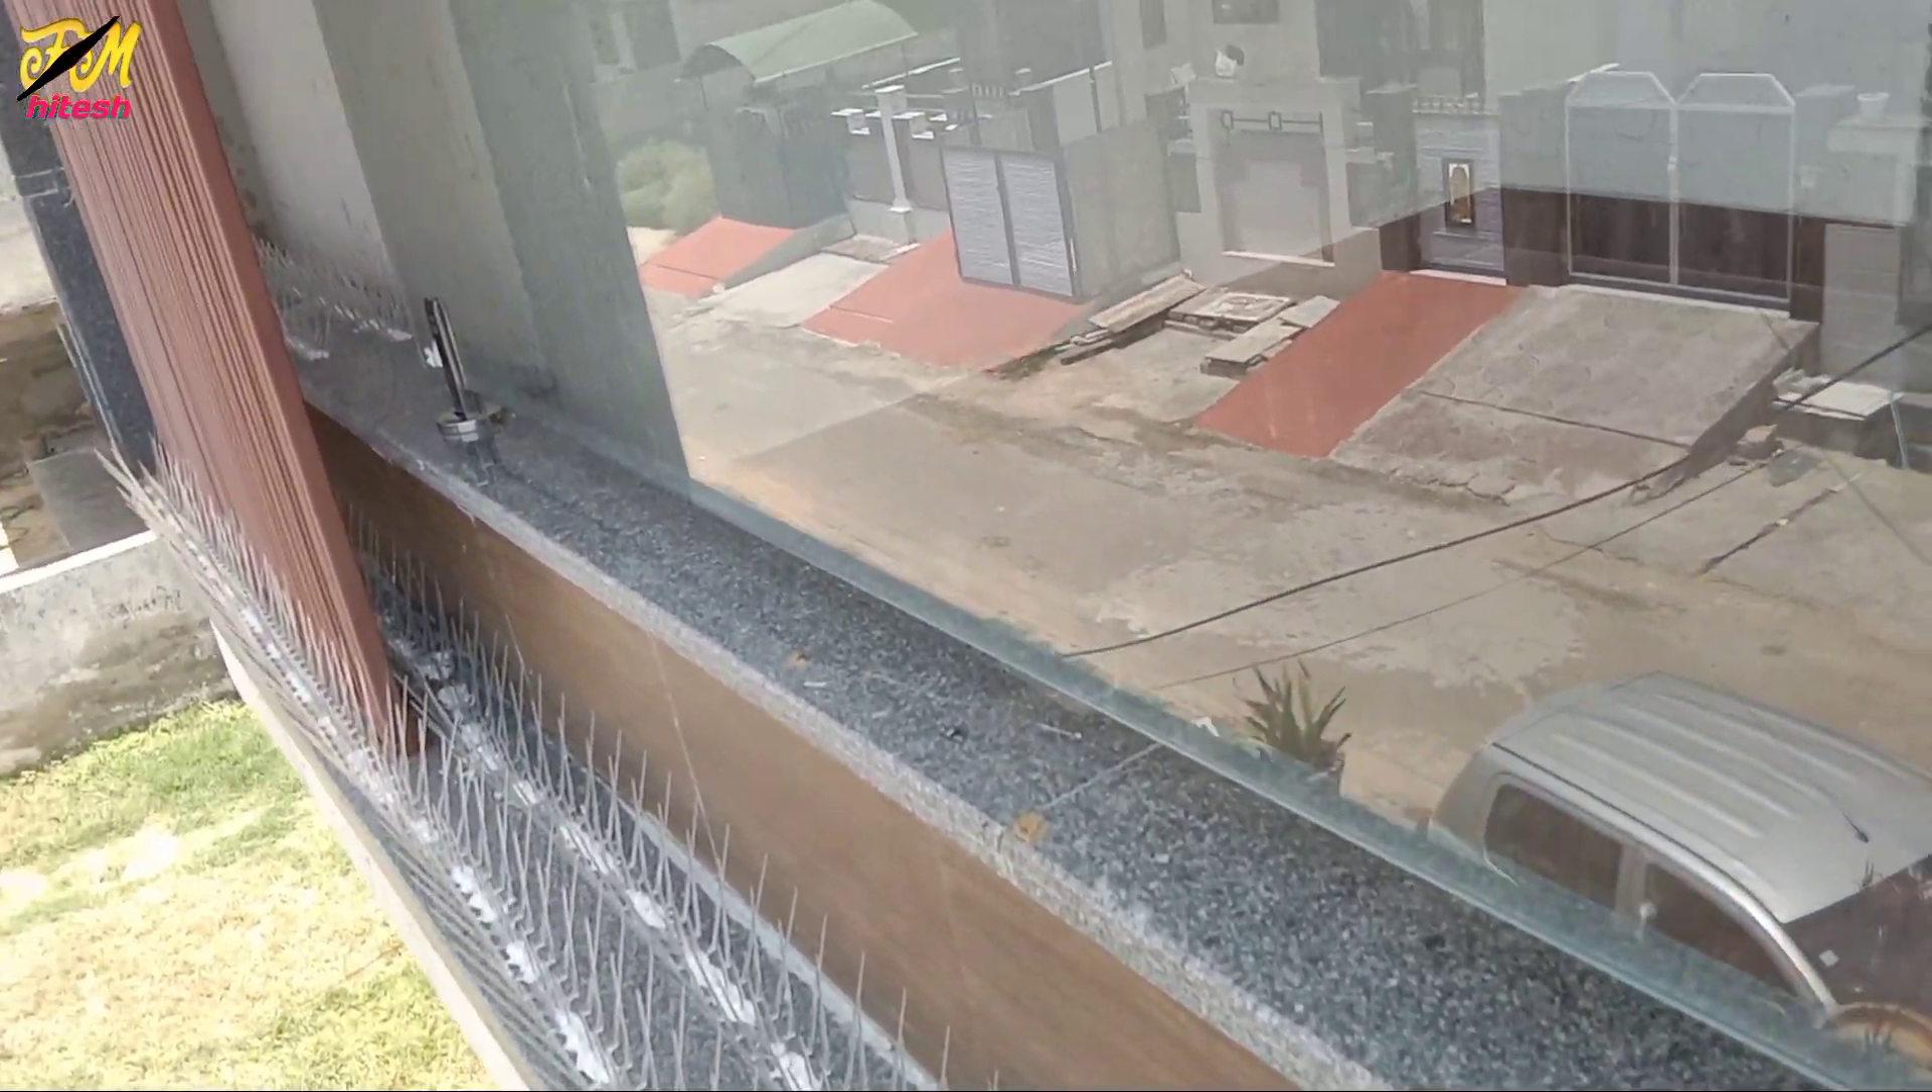हमने नेल फ्री अल्ट्रा से इन बड़ी स्पाइकों को बड़े आसानी के साथ में लगा दिया है।